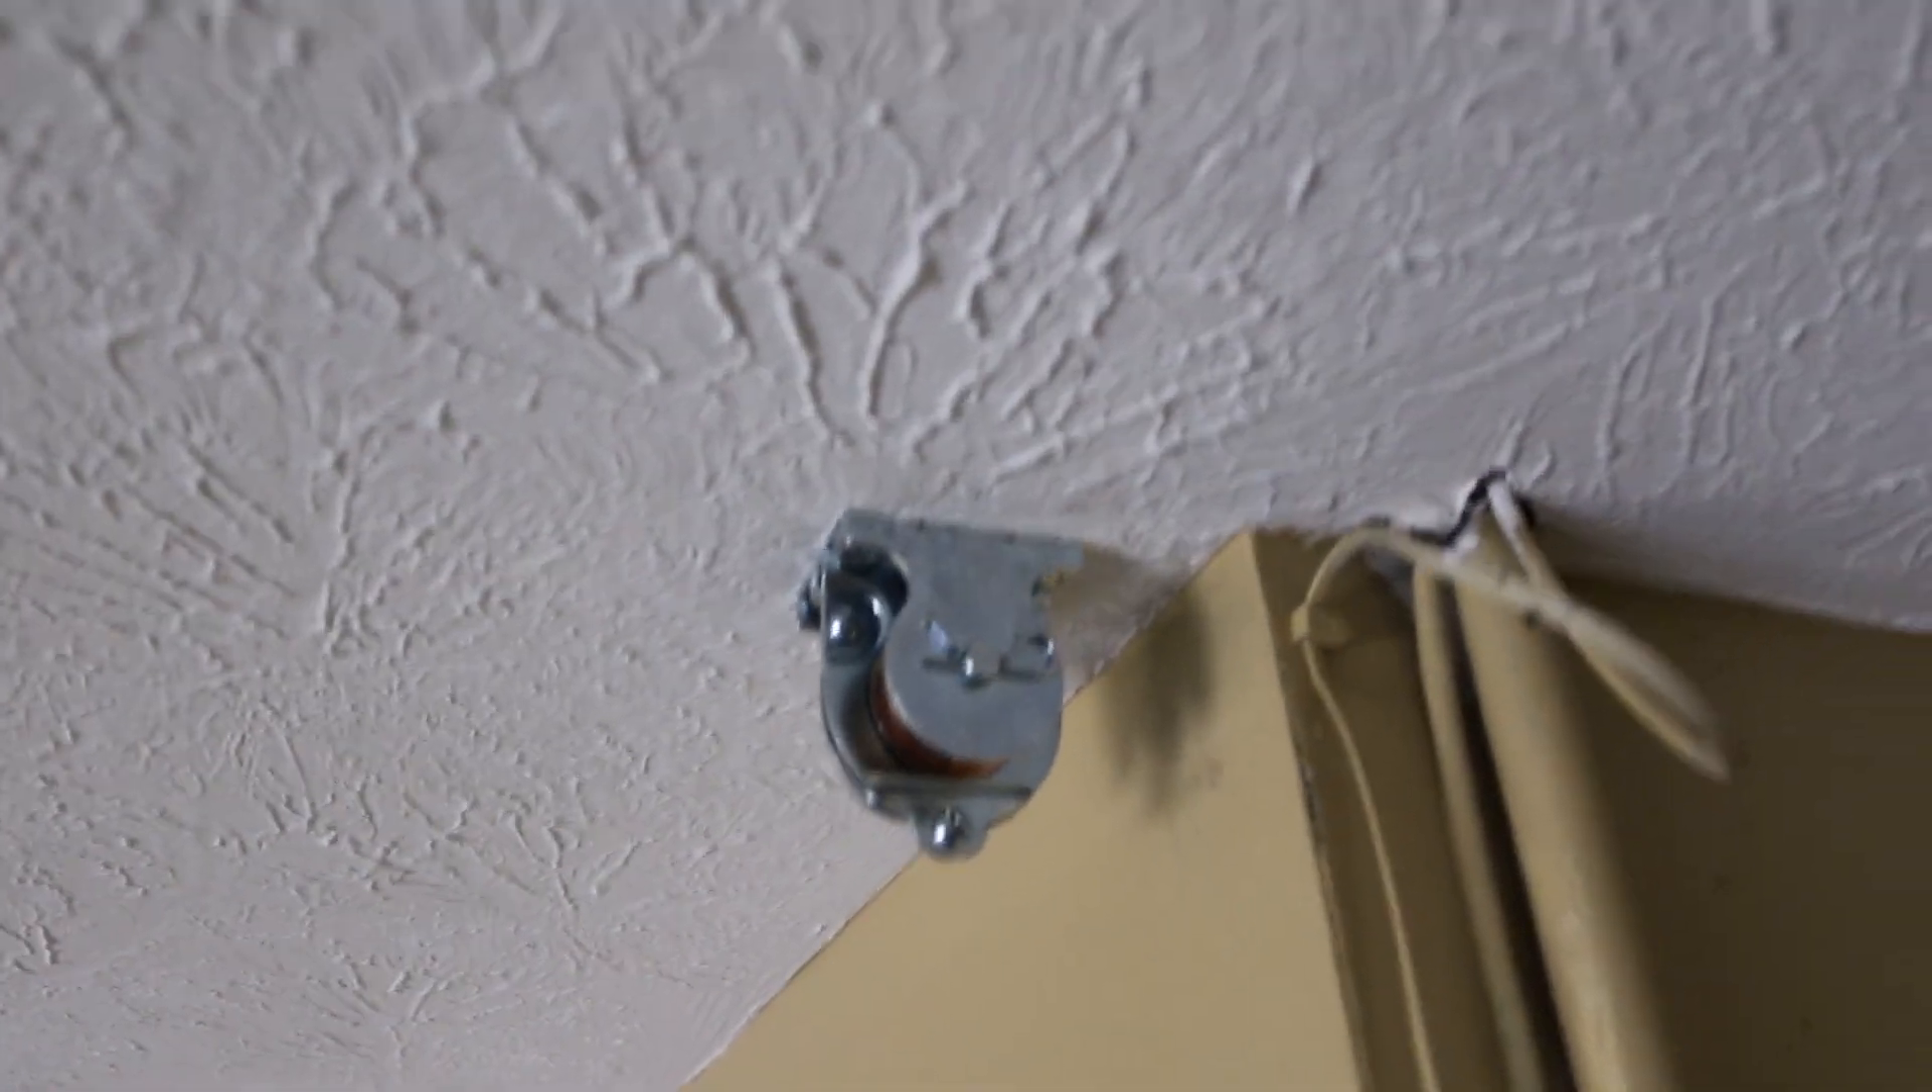I have the pulley officially installed.